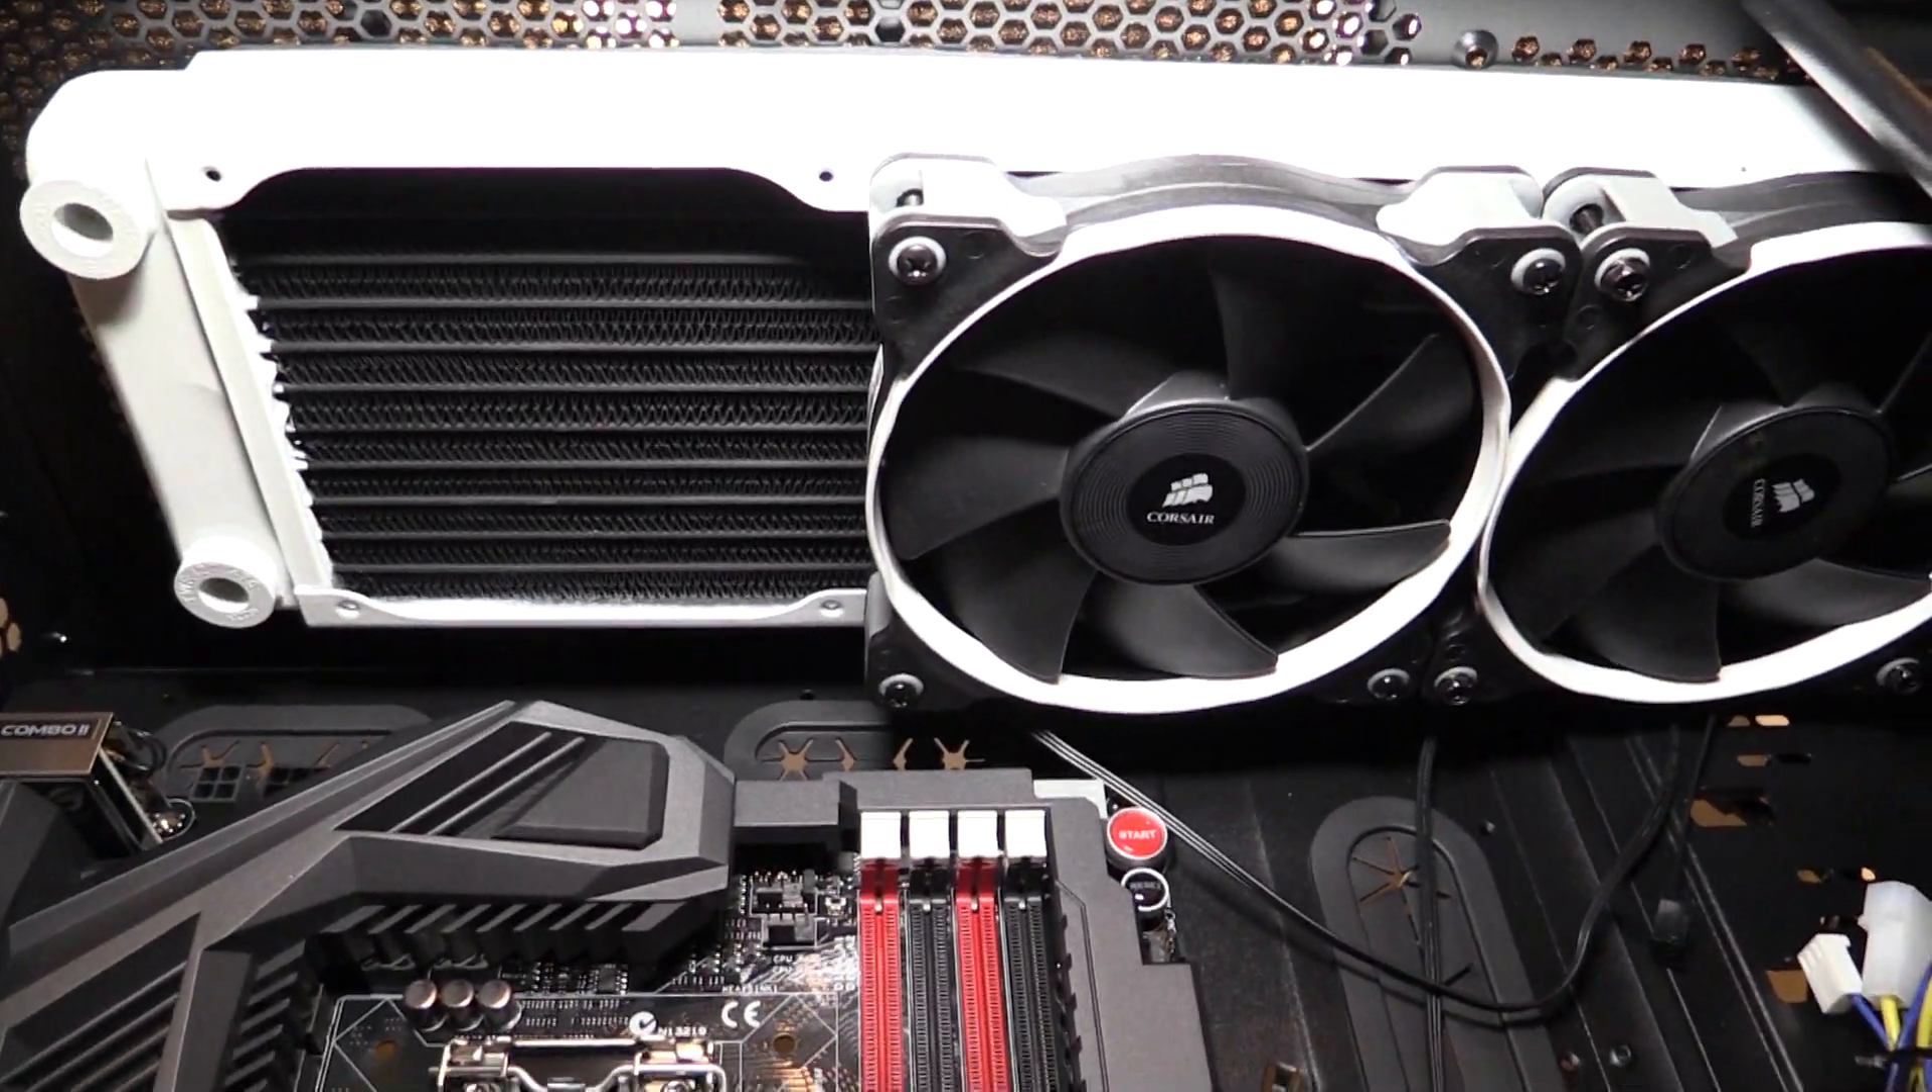Up top here we have two of the three Corsair fans that will go up here.